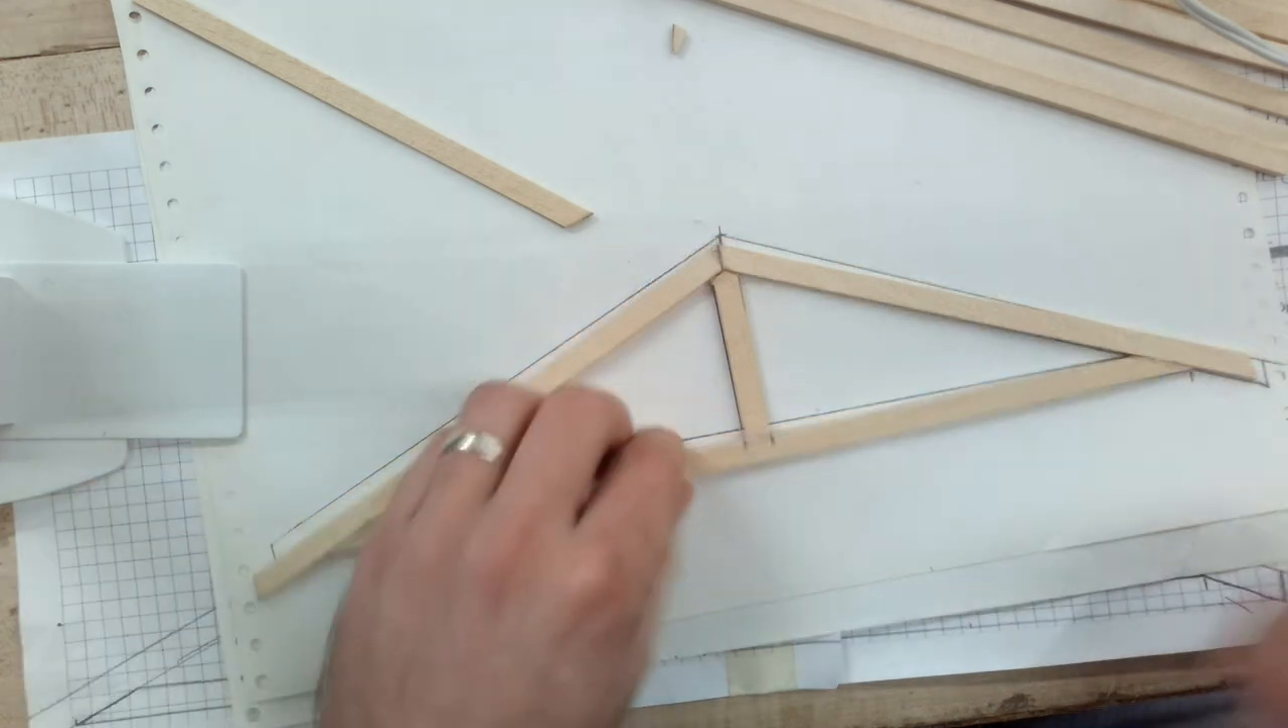And now I got everything in line I got my center post in.